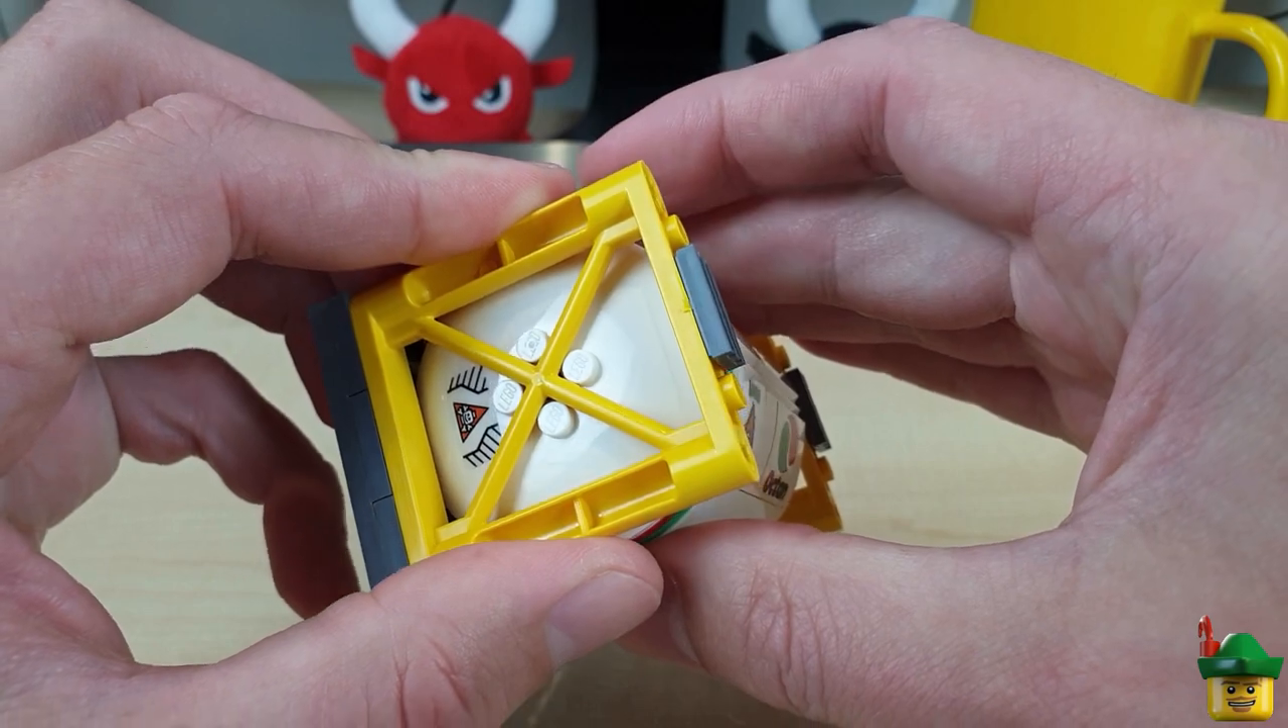And you can see on the end, I get all four of those studs pressed onto this cross member here, so it's actually held in position.